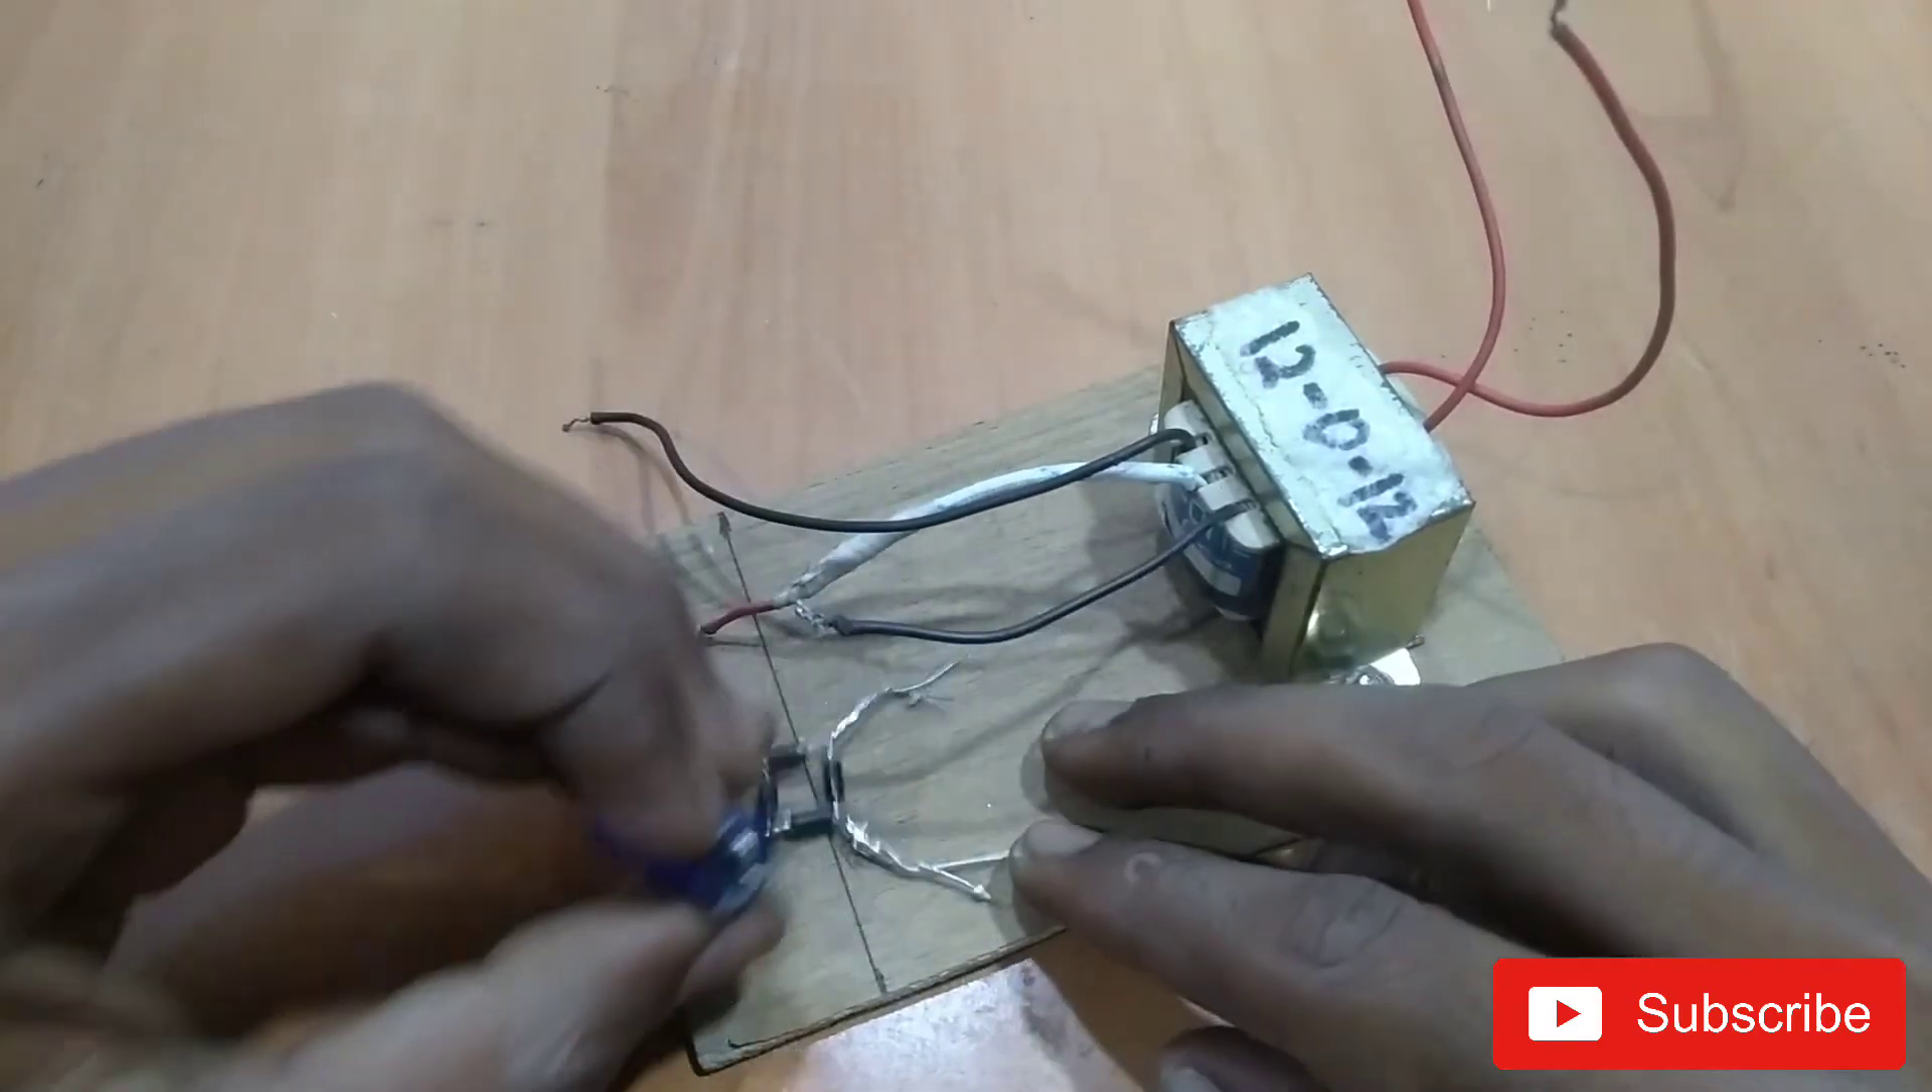तो यह है हमारा ट्रांसफार्मर तो मैं इसे एक लकडी के उपर सेट कर दिया हूं।